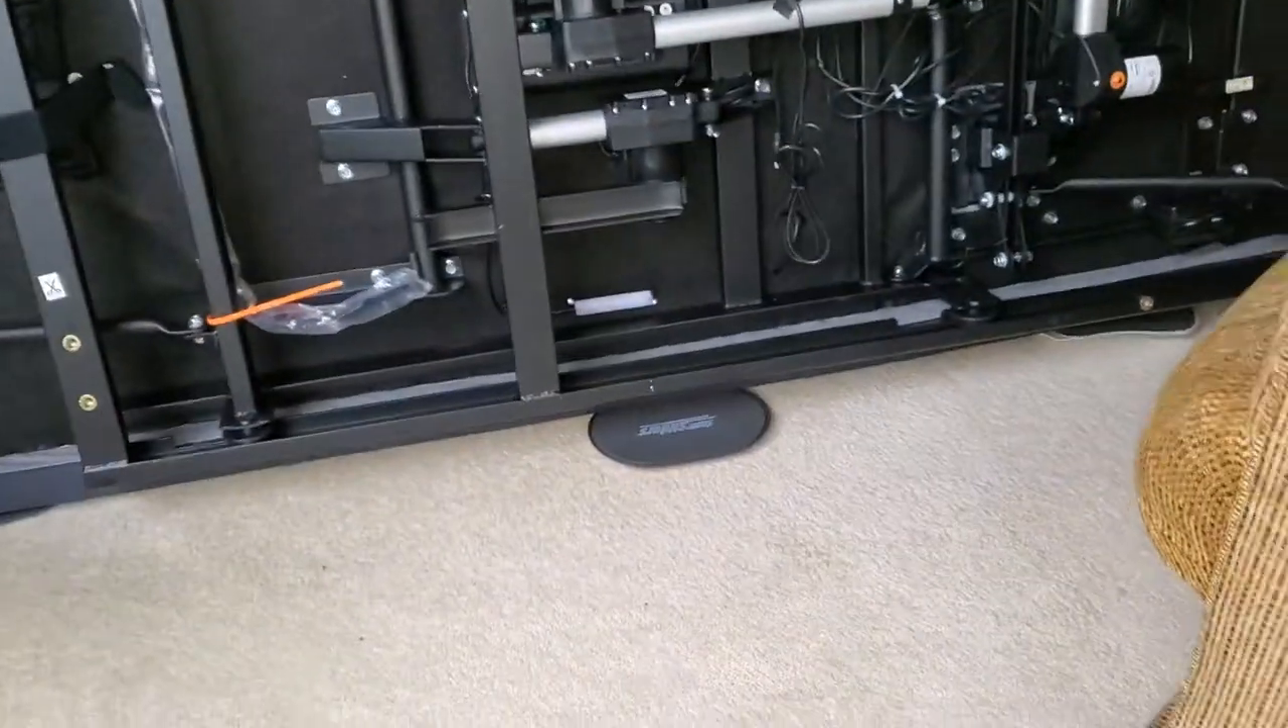I've got the super sliders underneath.